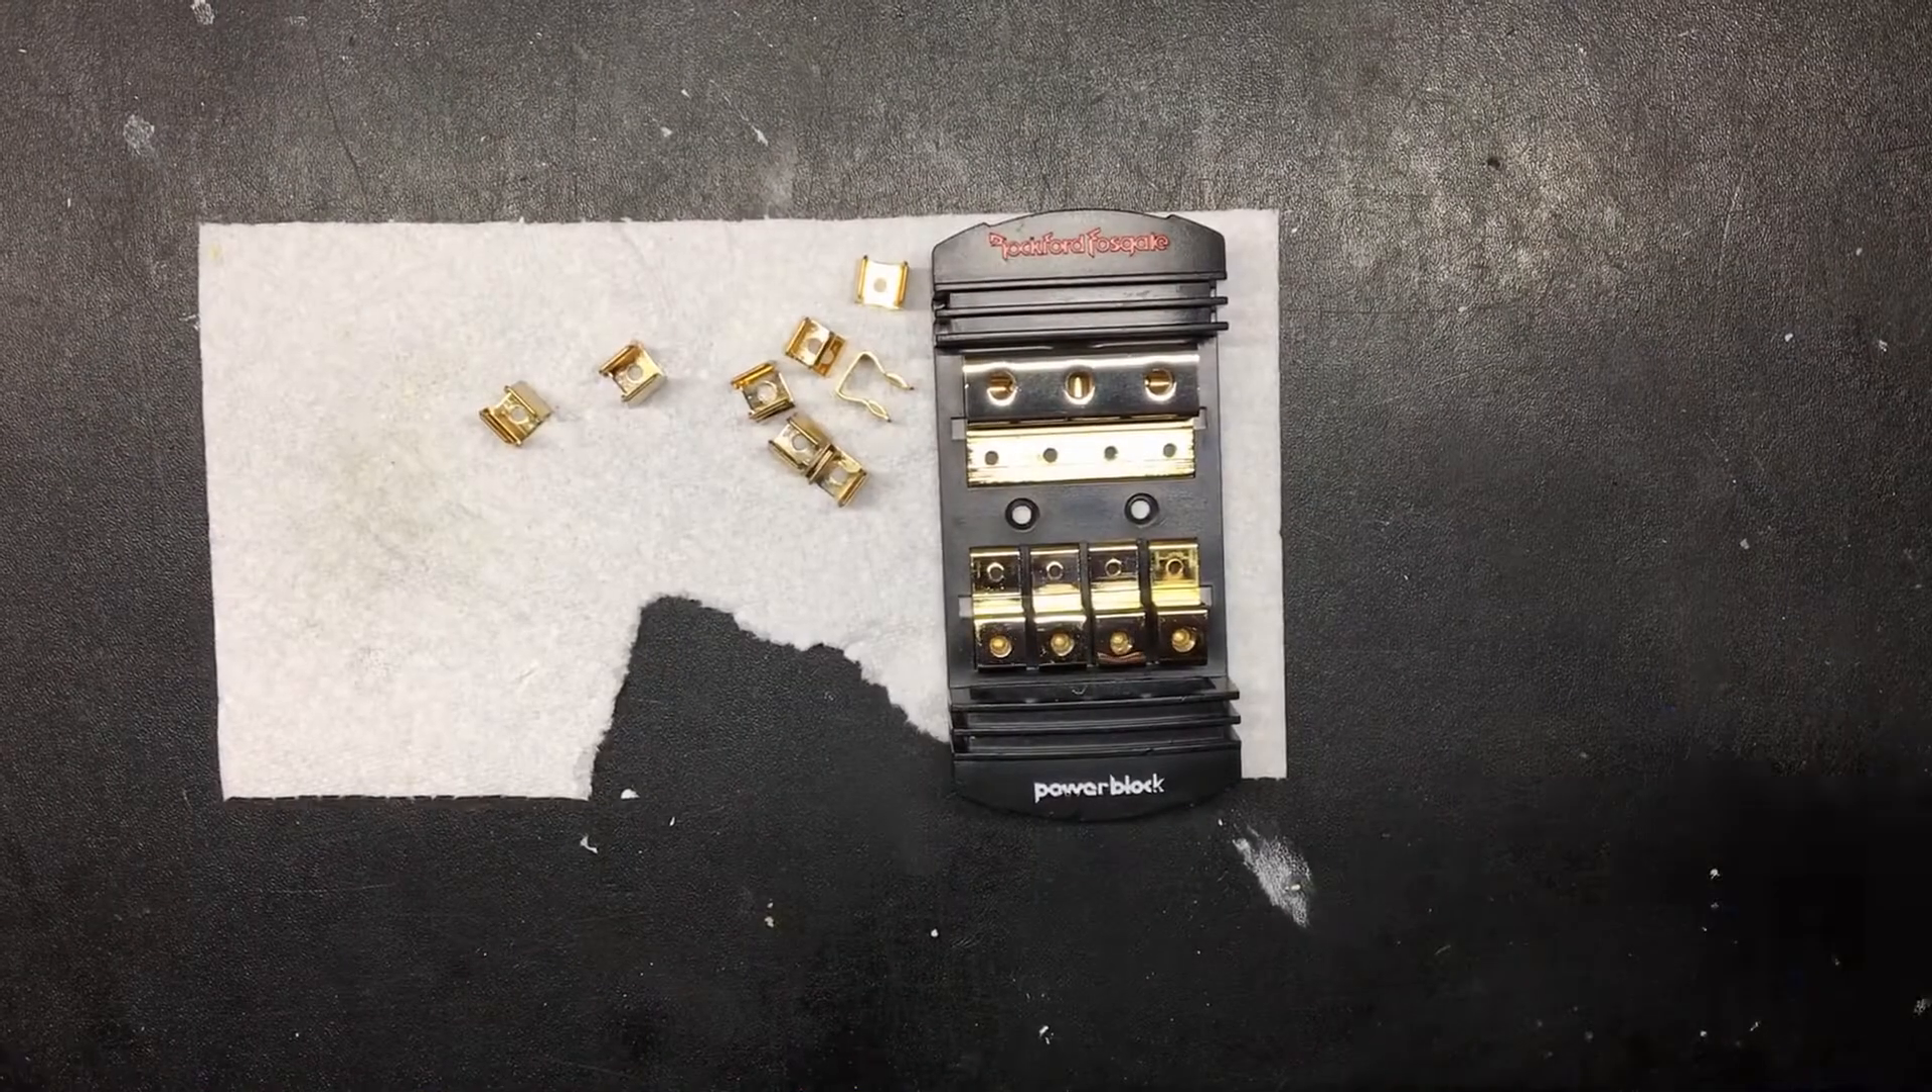Okay so now we got our blocks or terminals back on.